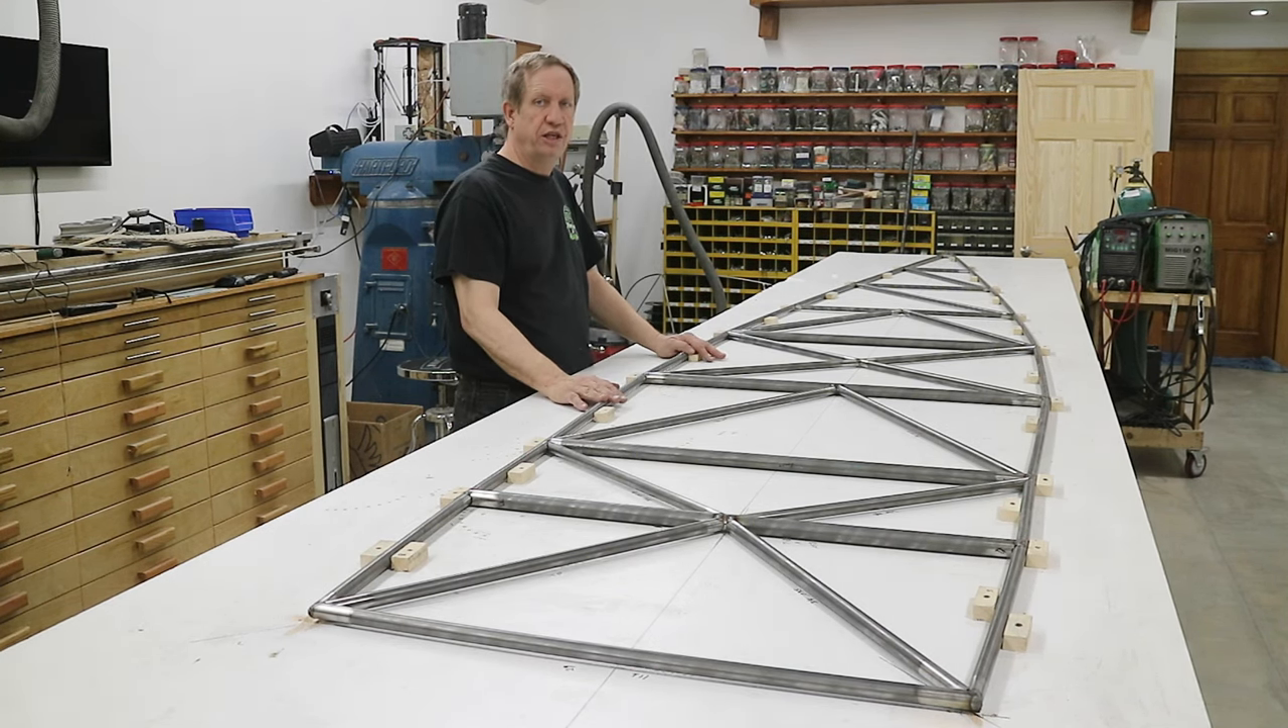So I'm finished fabricating all the tubes and tacking them in place for the bottom of the fuselage.